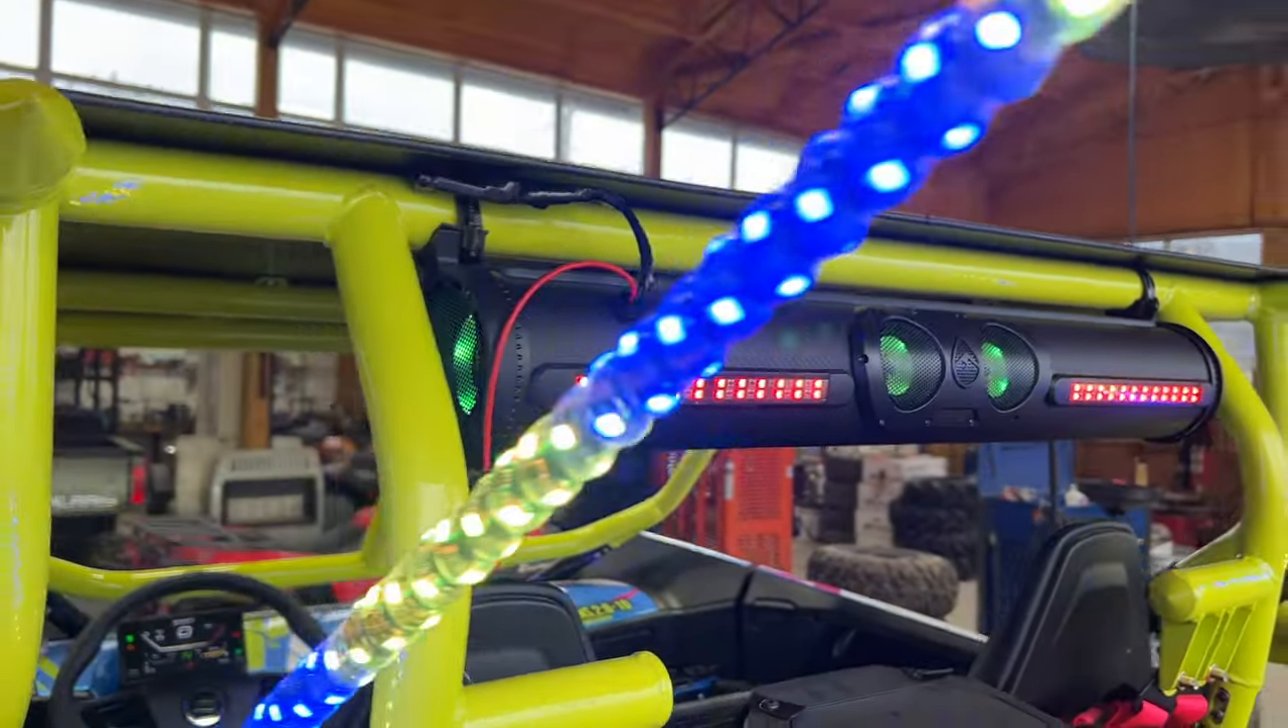And finally, I'm done wiring this unit up. We've got the LED whip lights wired in to key on accessory power. We also have the speaker hooked up.